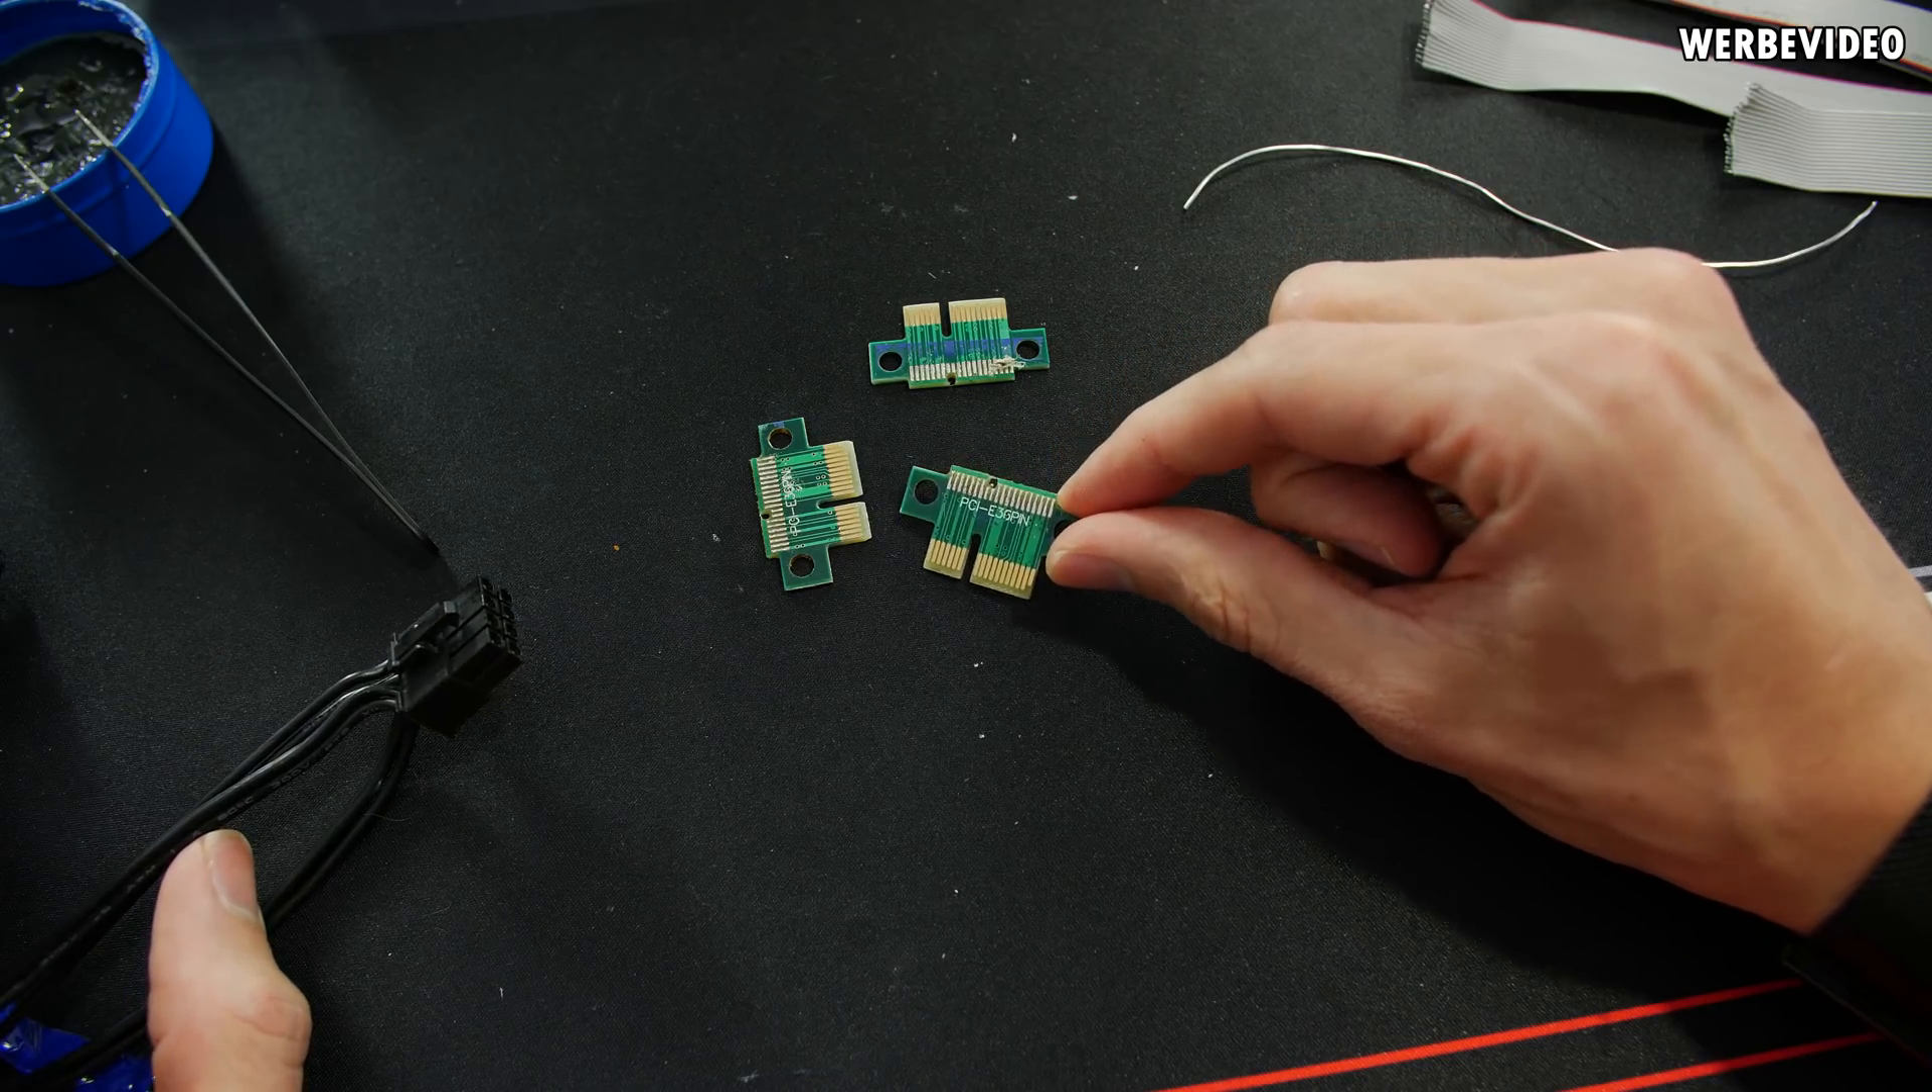I removed the cables from the riser cards.